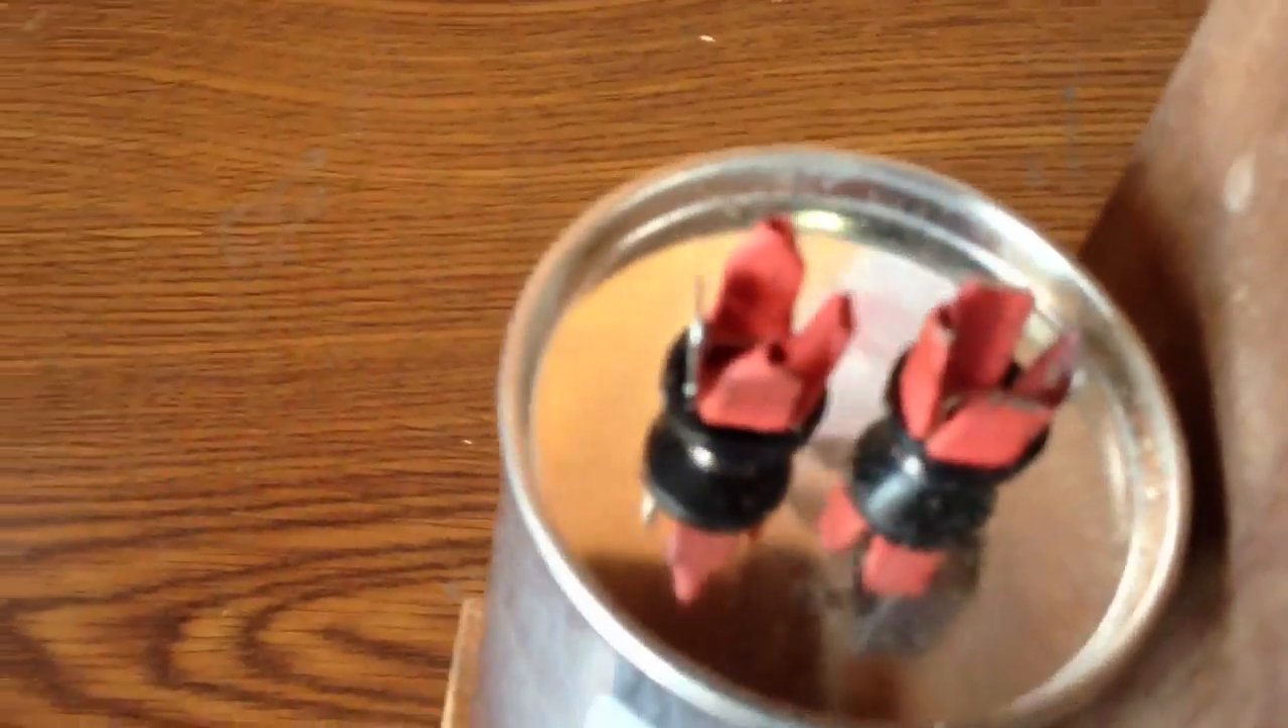And I capped off with heat shrink. I like capping off the terminals I don't need.